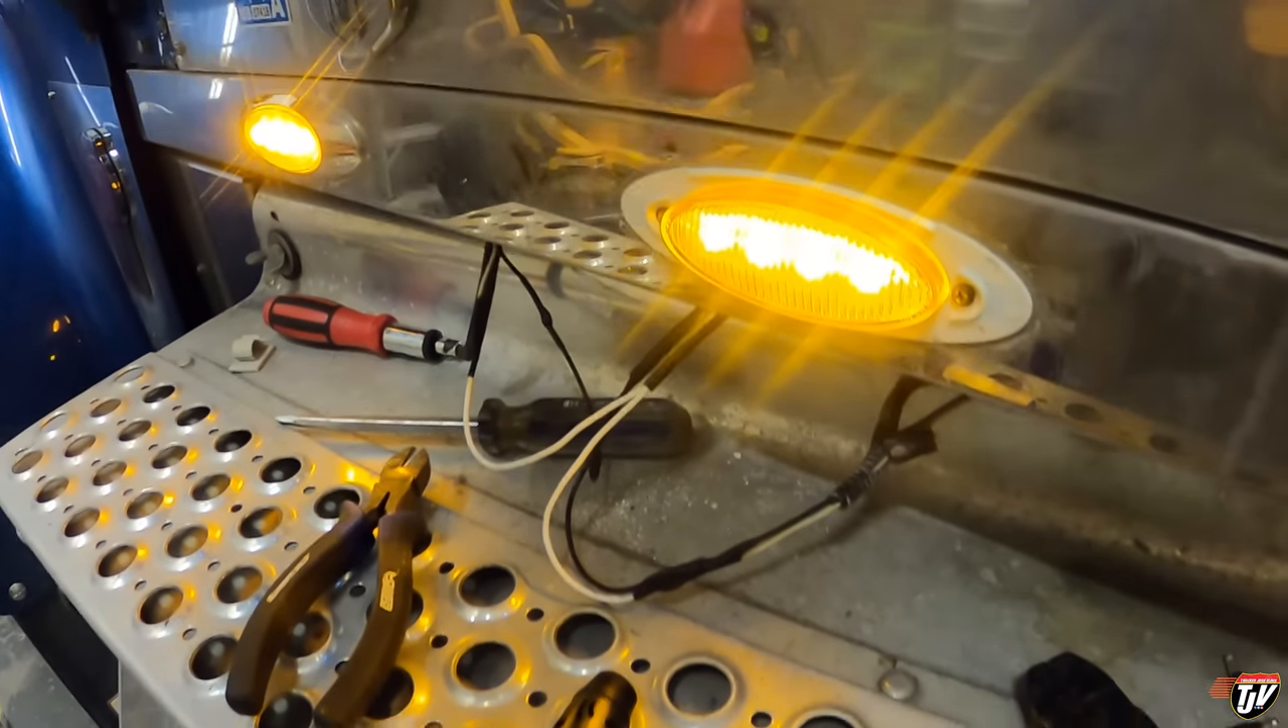Just got to clean up all these wires and zip tie them up underneath there.